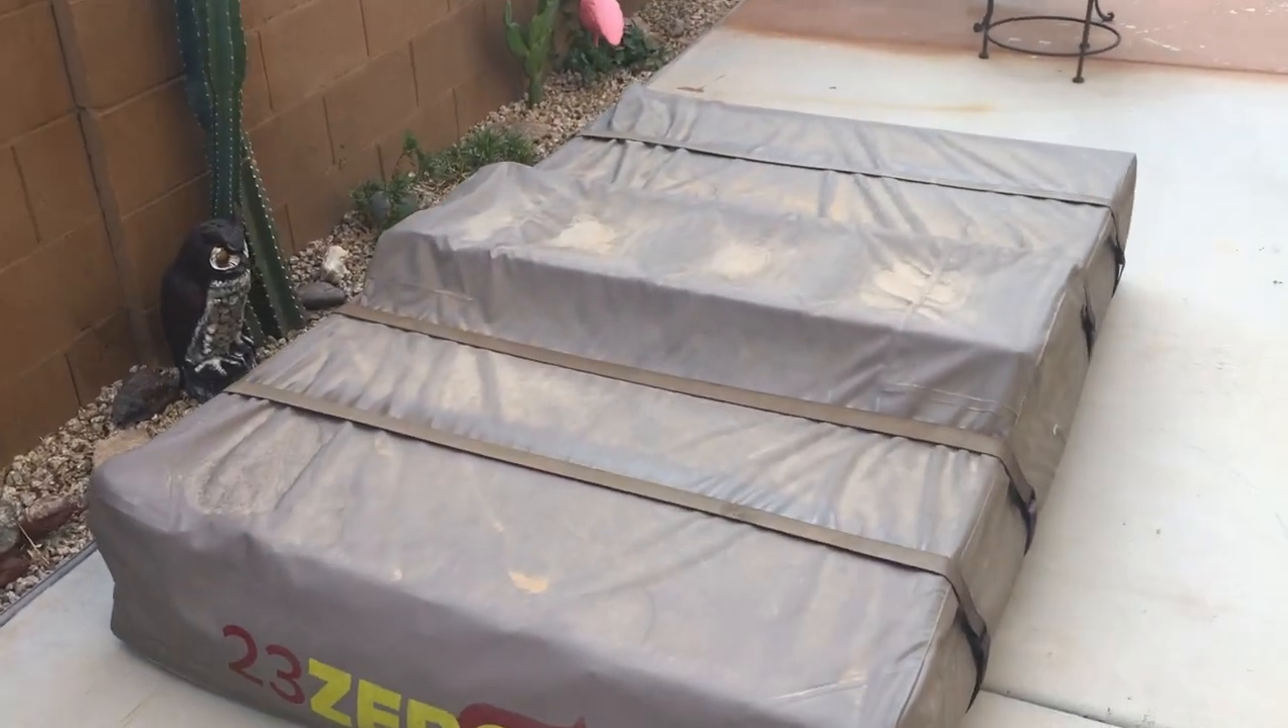Okay, got the rooftop tent off. As you can see, it wasn't as bad as what I thought it would be.